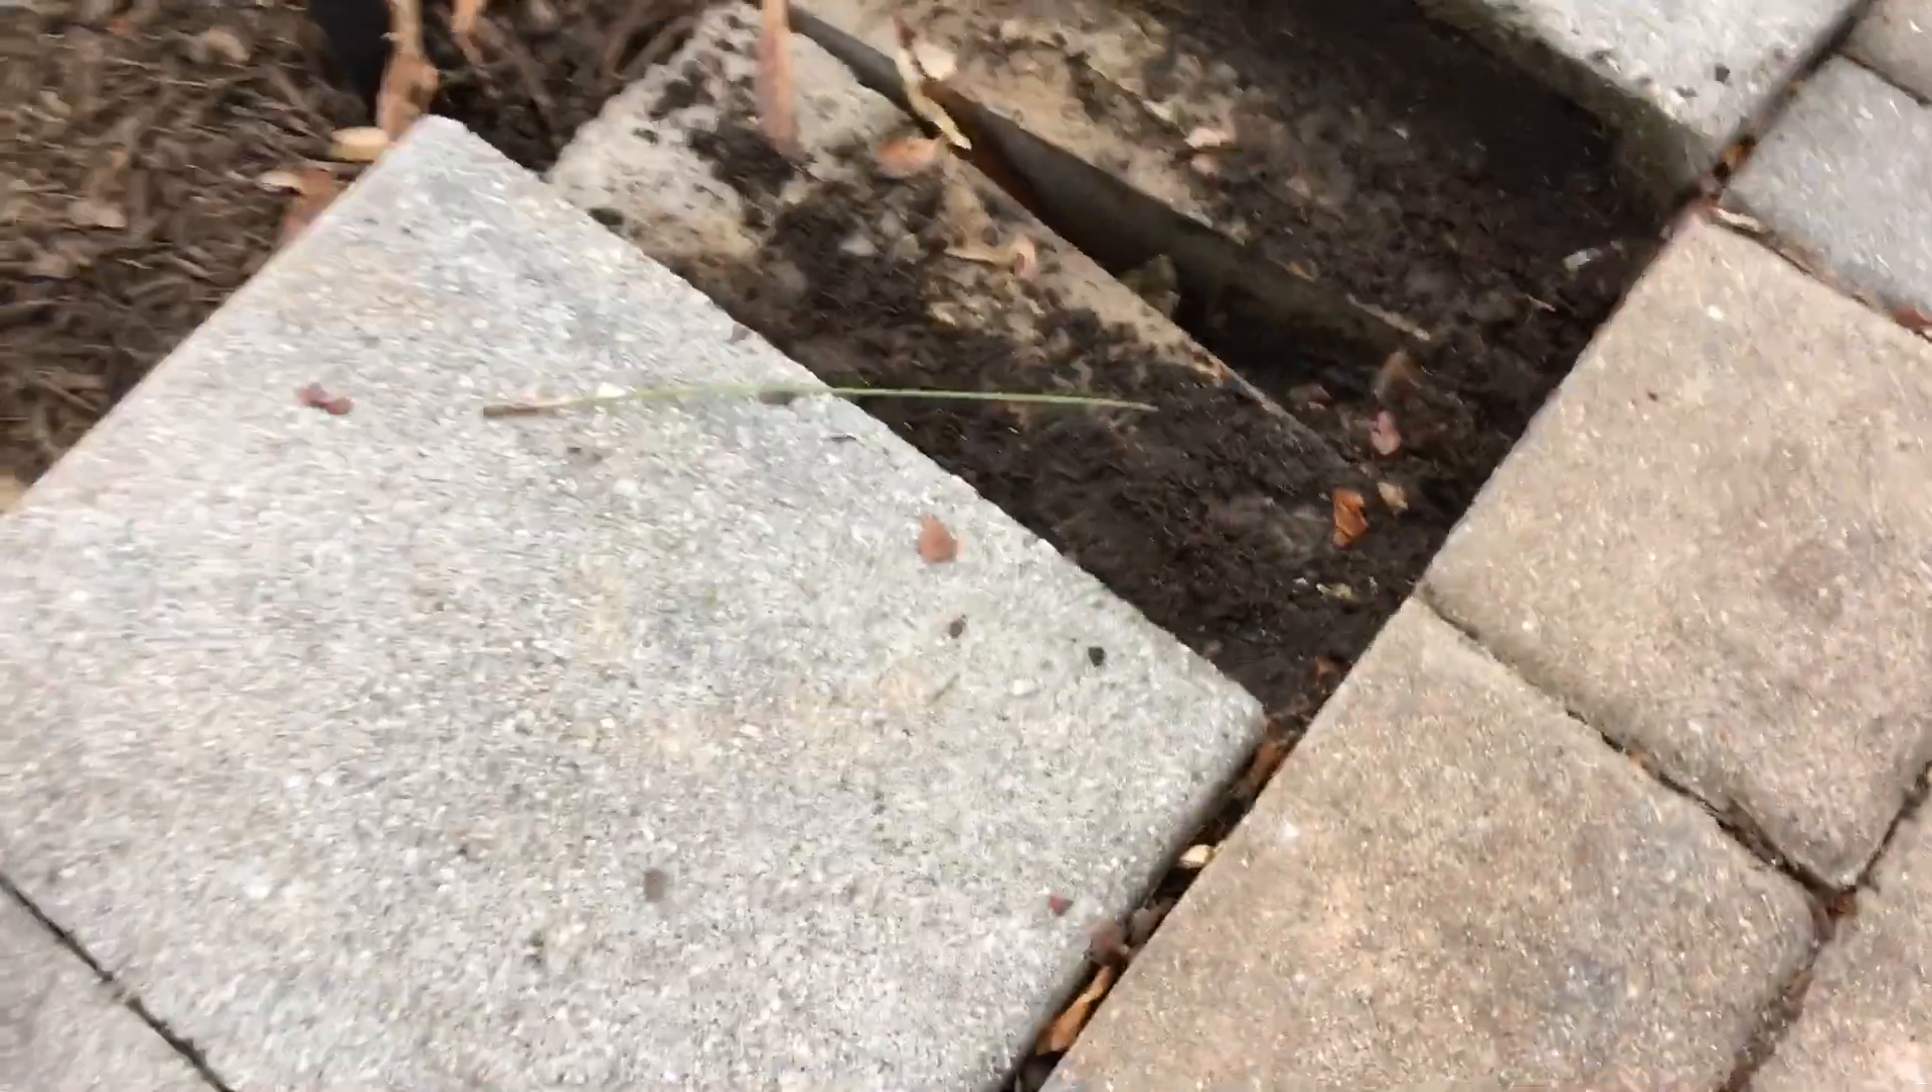So first you can see here that this void is here in between of these blocks.